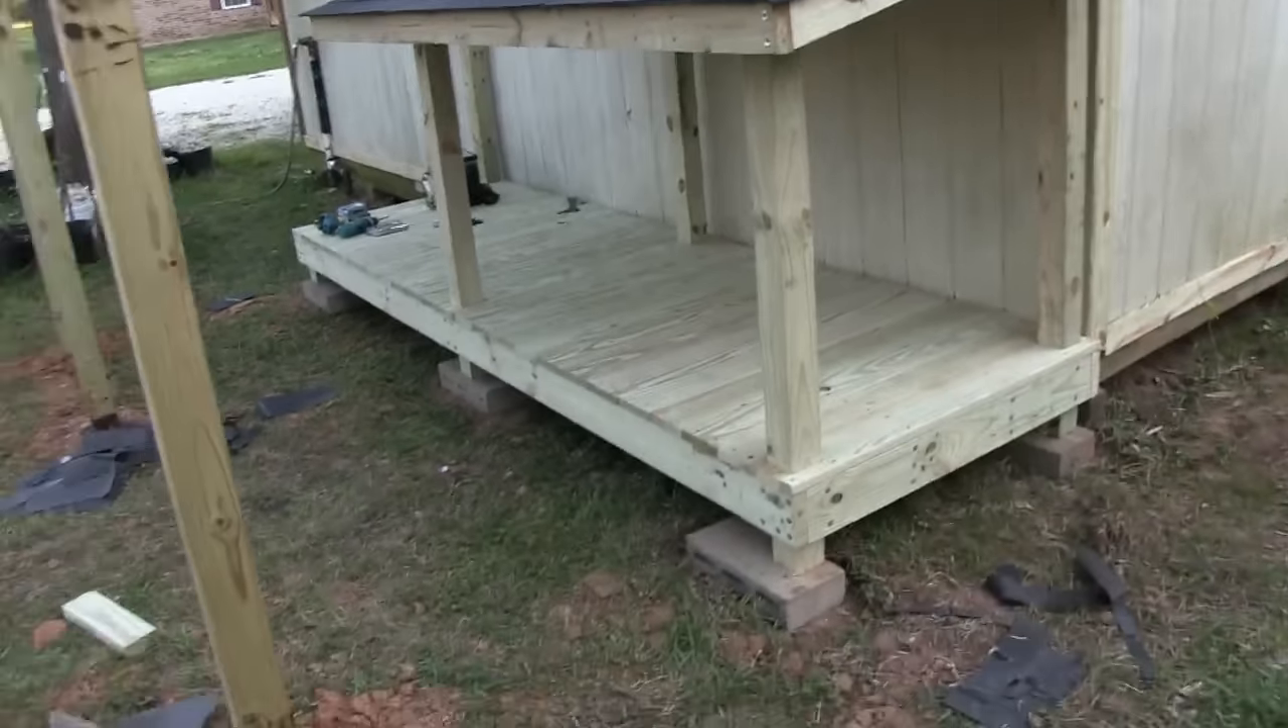Anyways the deck part is done.